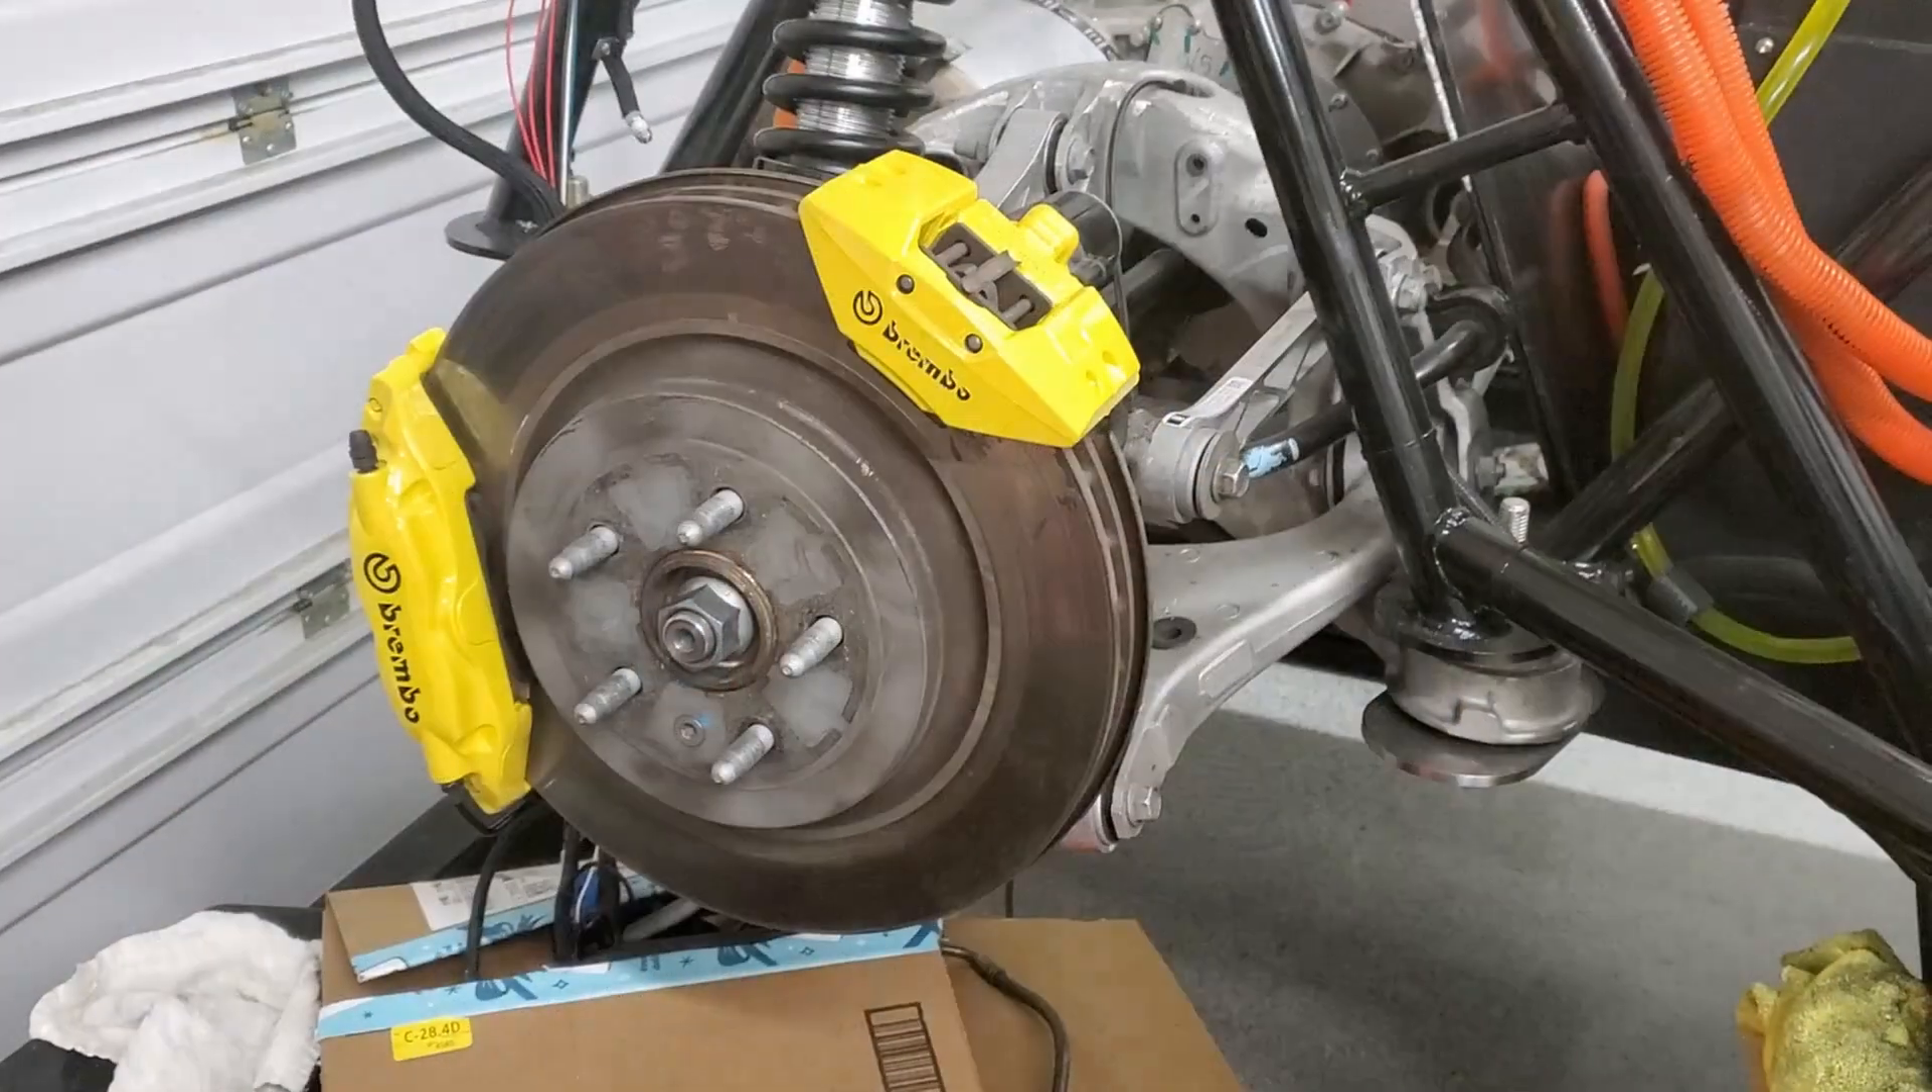I got the brakes back on so I think they're looking pretty good now.